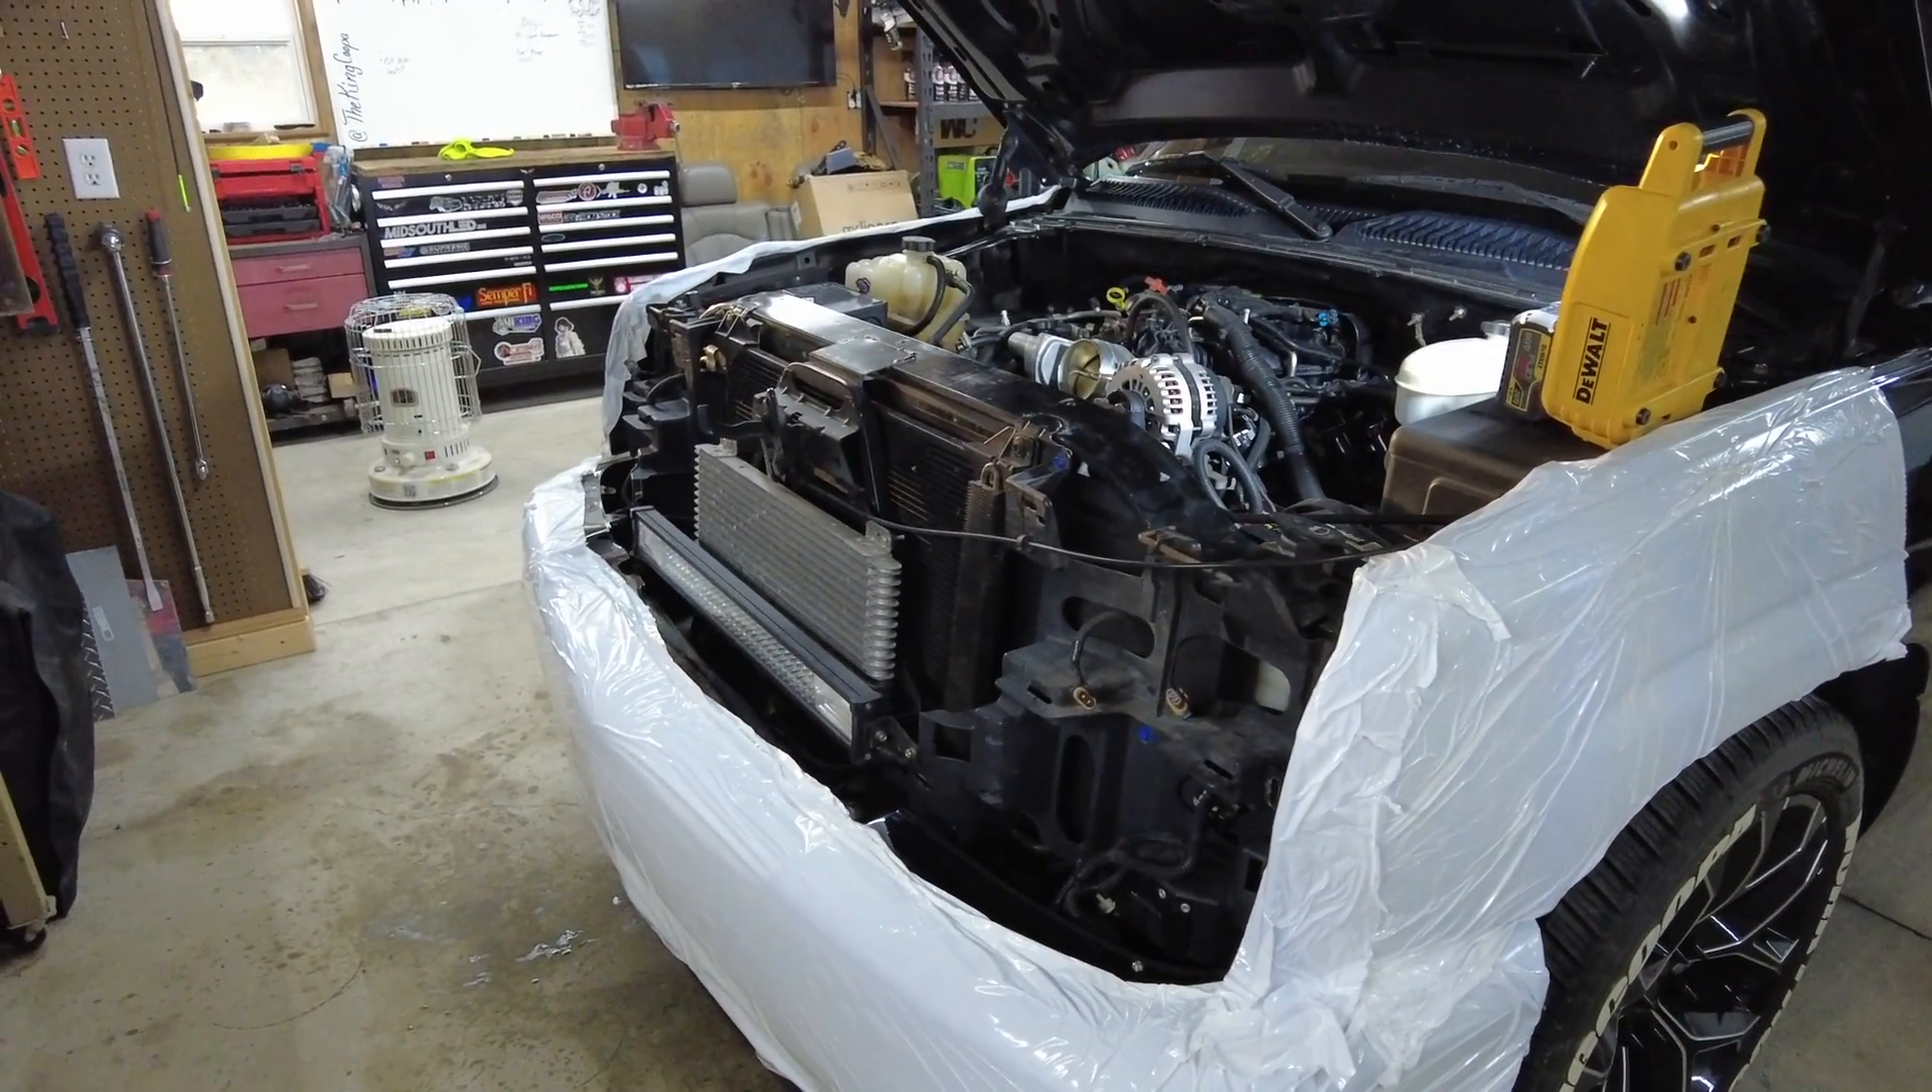We removed the headlights and grill.